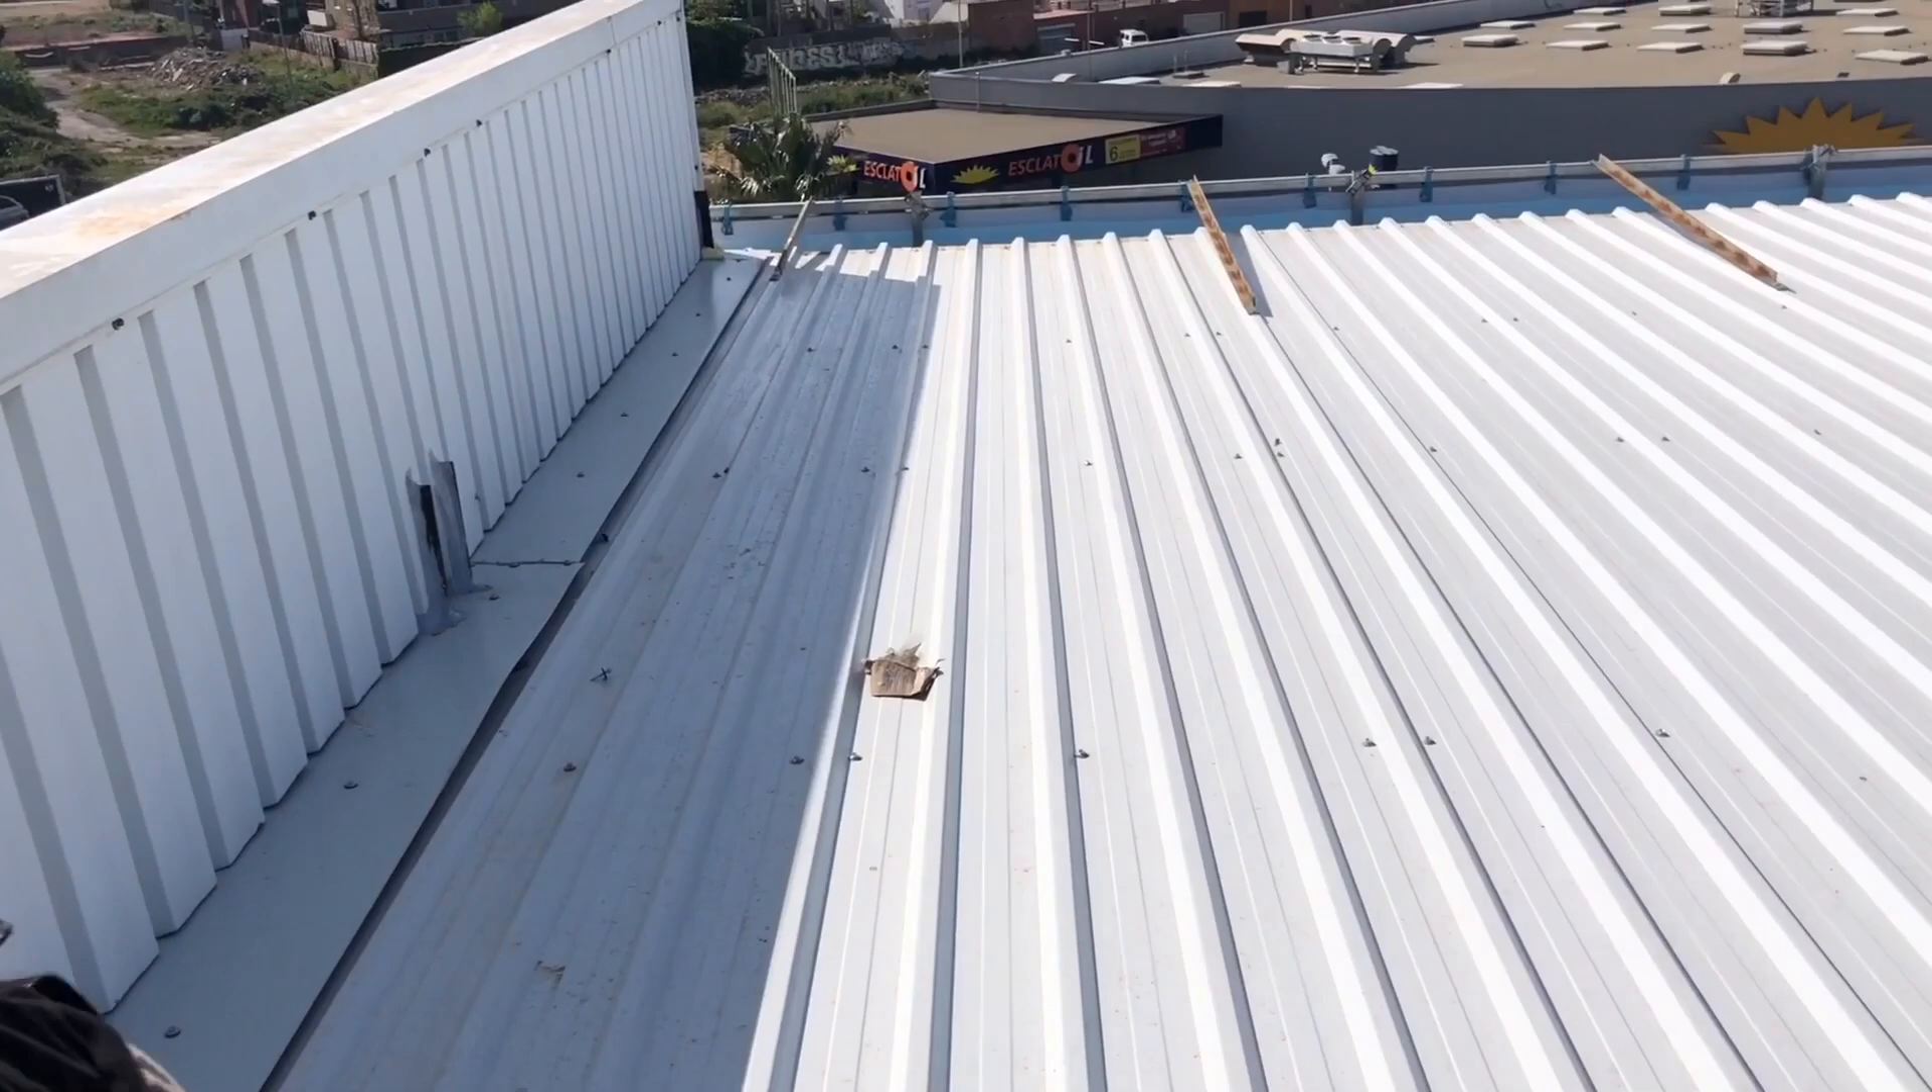Veis que ya hemos colocado toda la chapa.